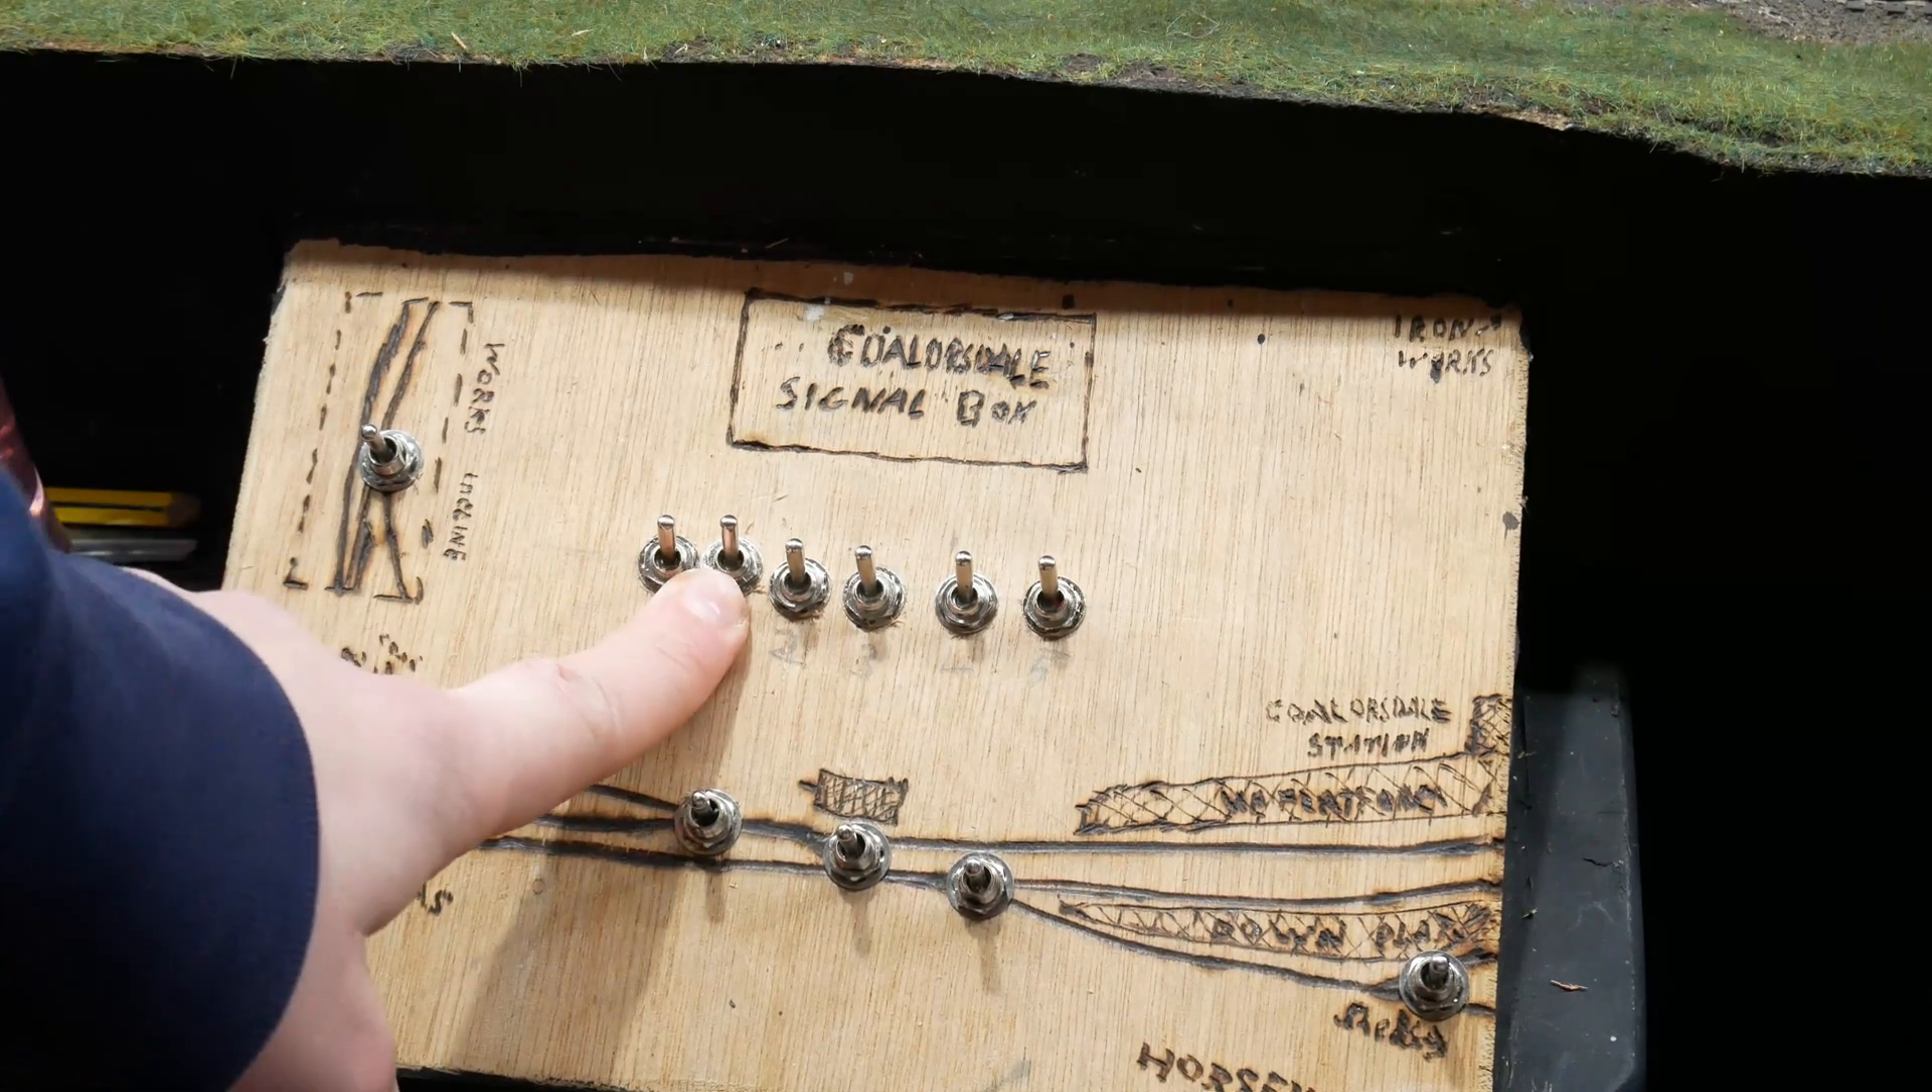Okay, so I've got the line of switches in.